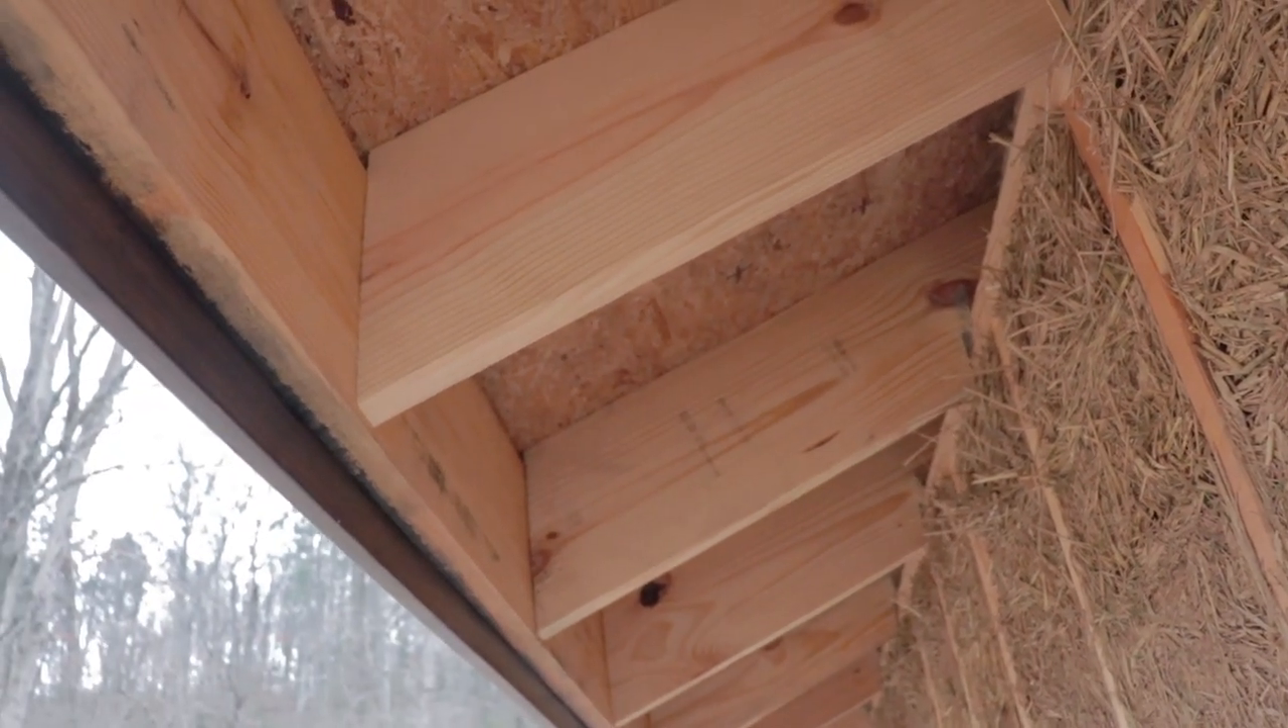And underneath here is still unfinished. I have not installed the soffits yet.